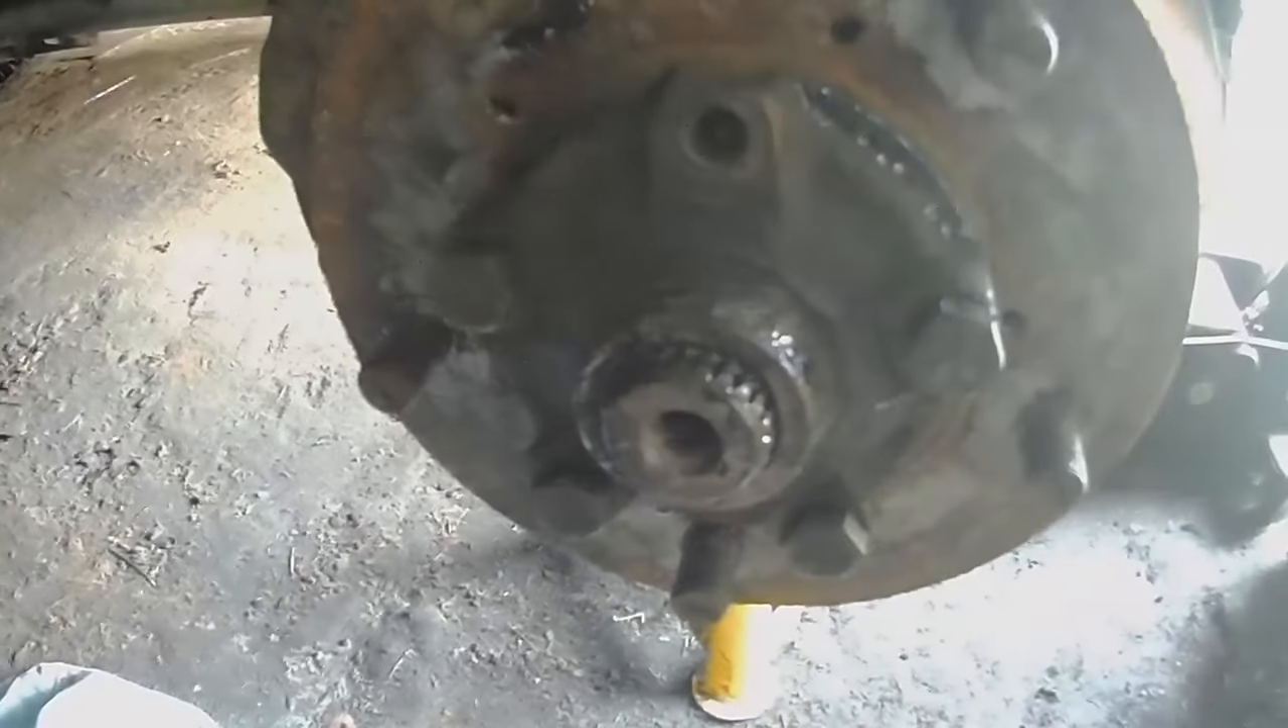You'll notice i've only got four bolts in that's deliberate.